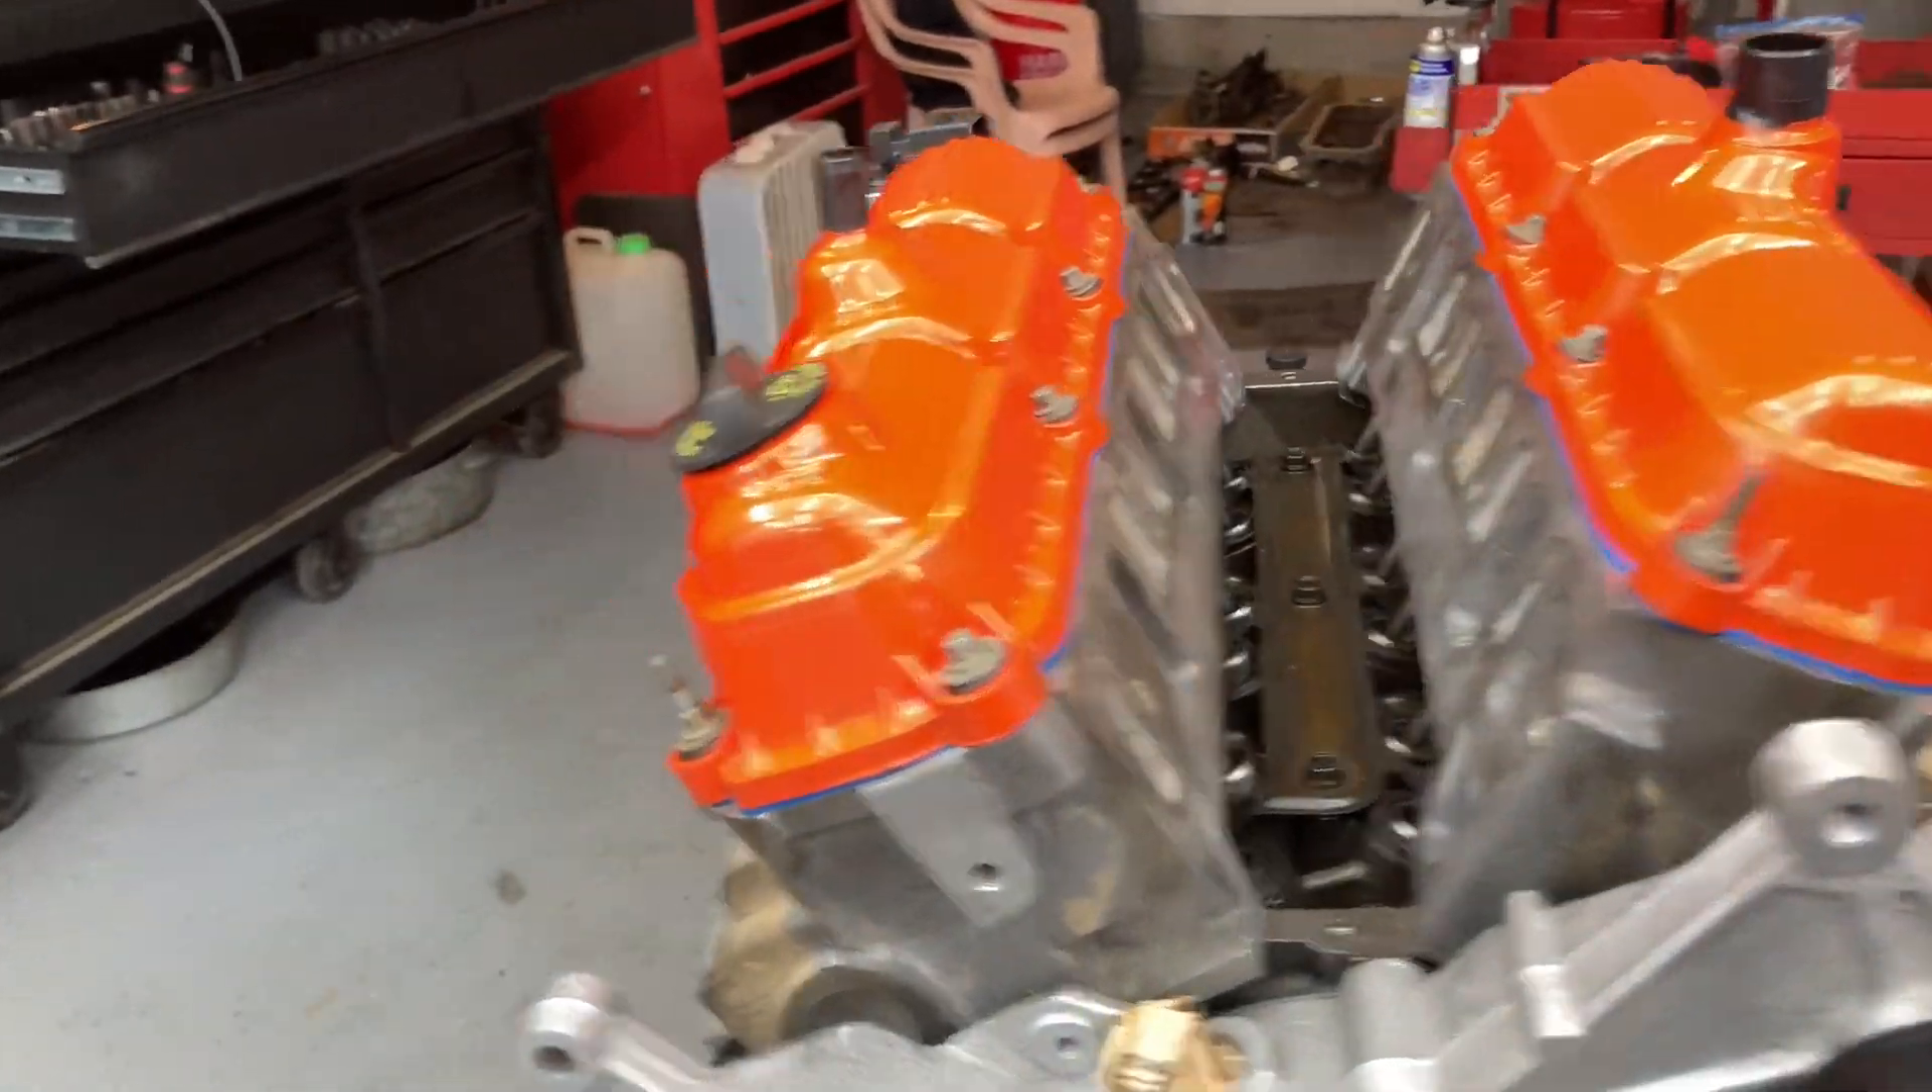So, I just put the valve covers on, tightened the bolts, got the bolts in, and messed with all that stuff, boring stuff.